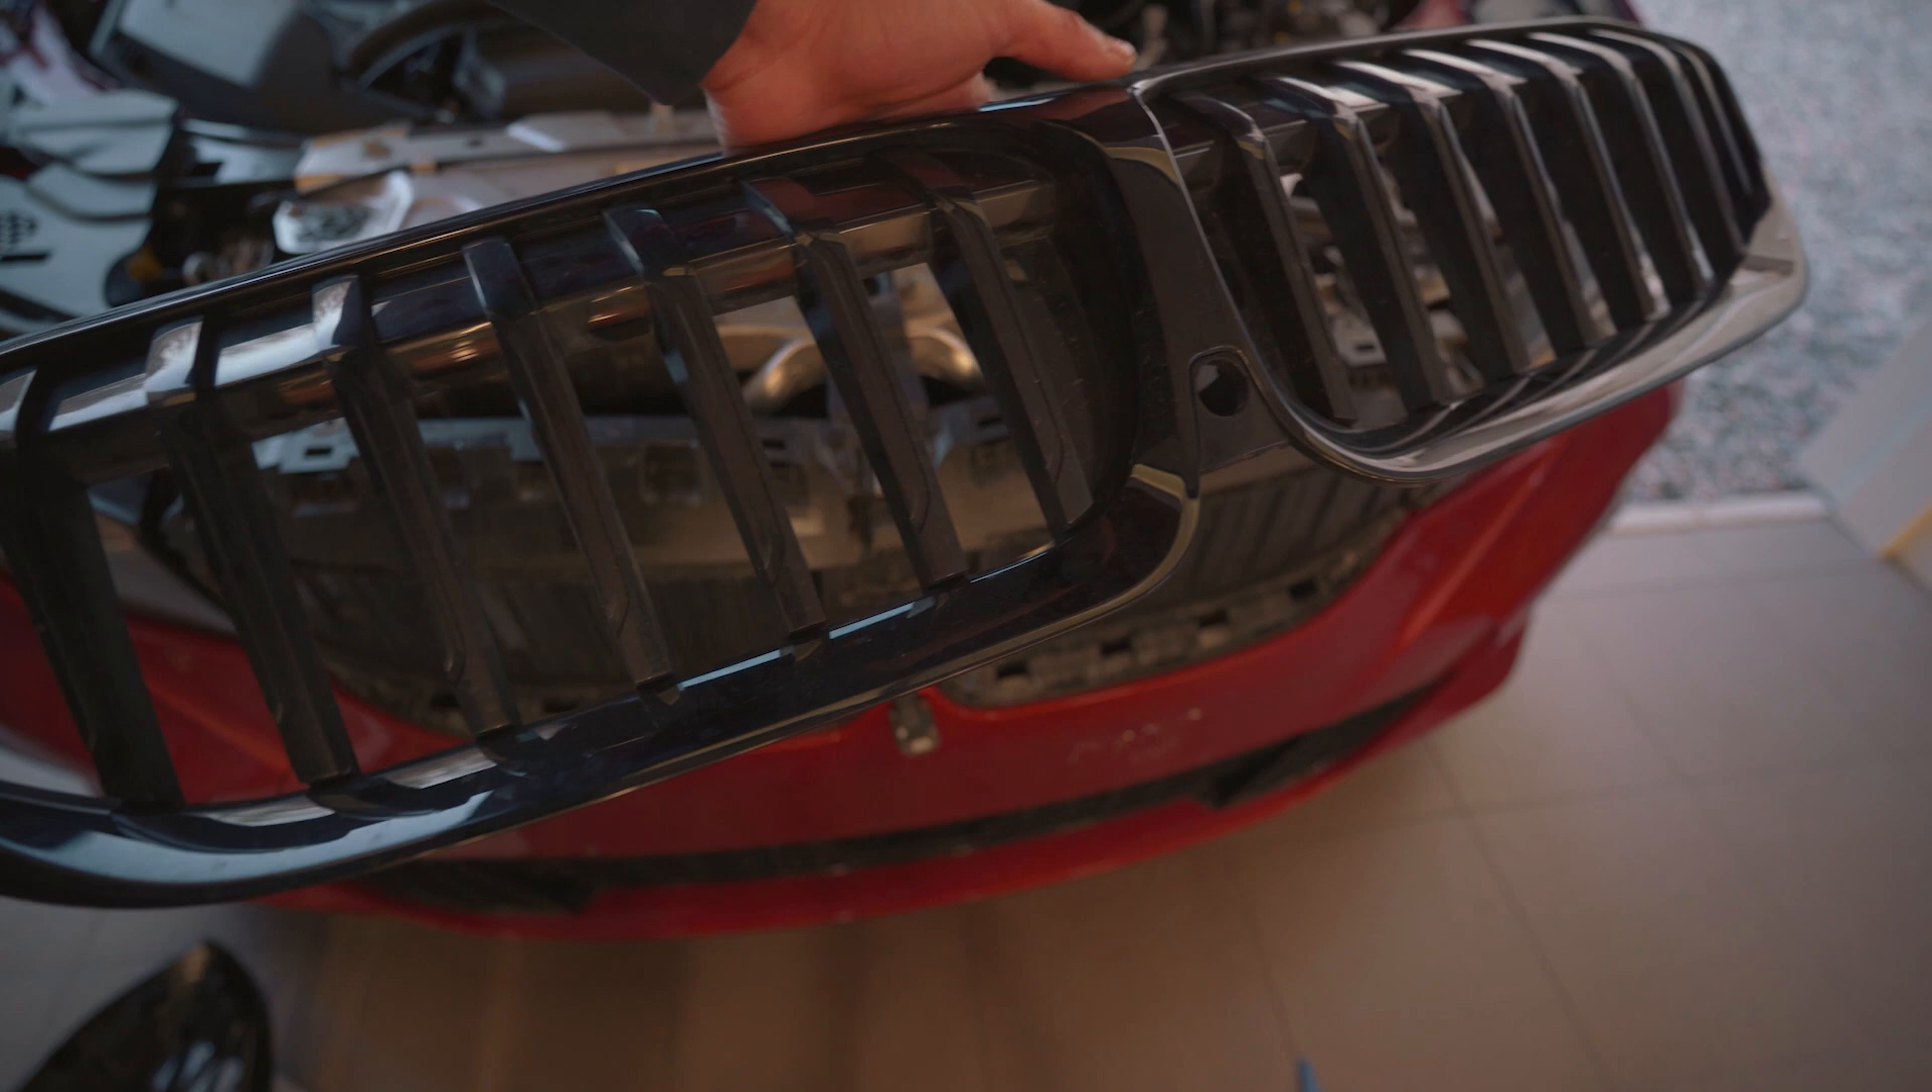At the moment we have the grill out and as always it's a little bit scary to pop these clips out but we didn't break any as far as i can see so we are good to go.